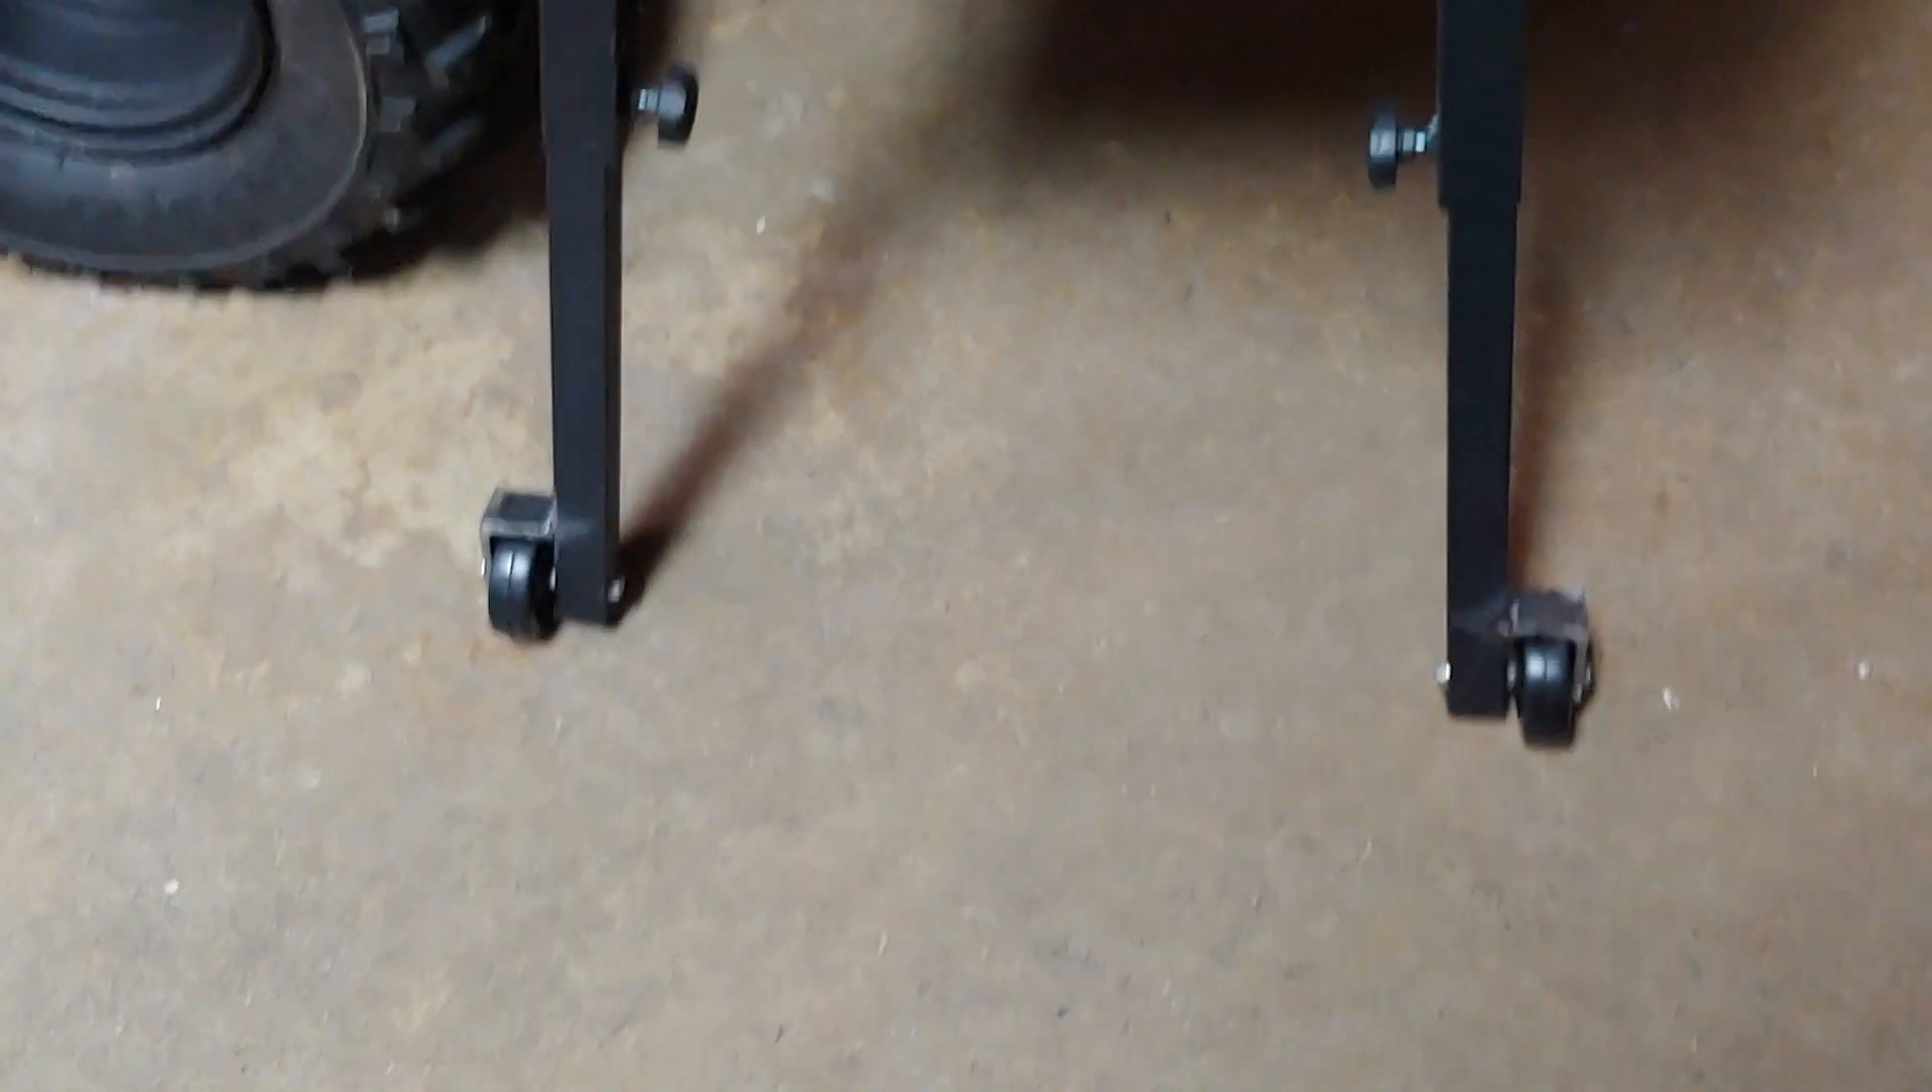There's my casters on my Blackstone.